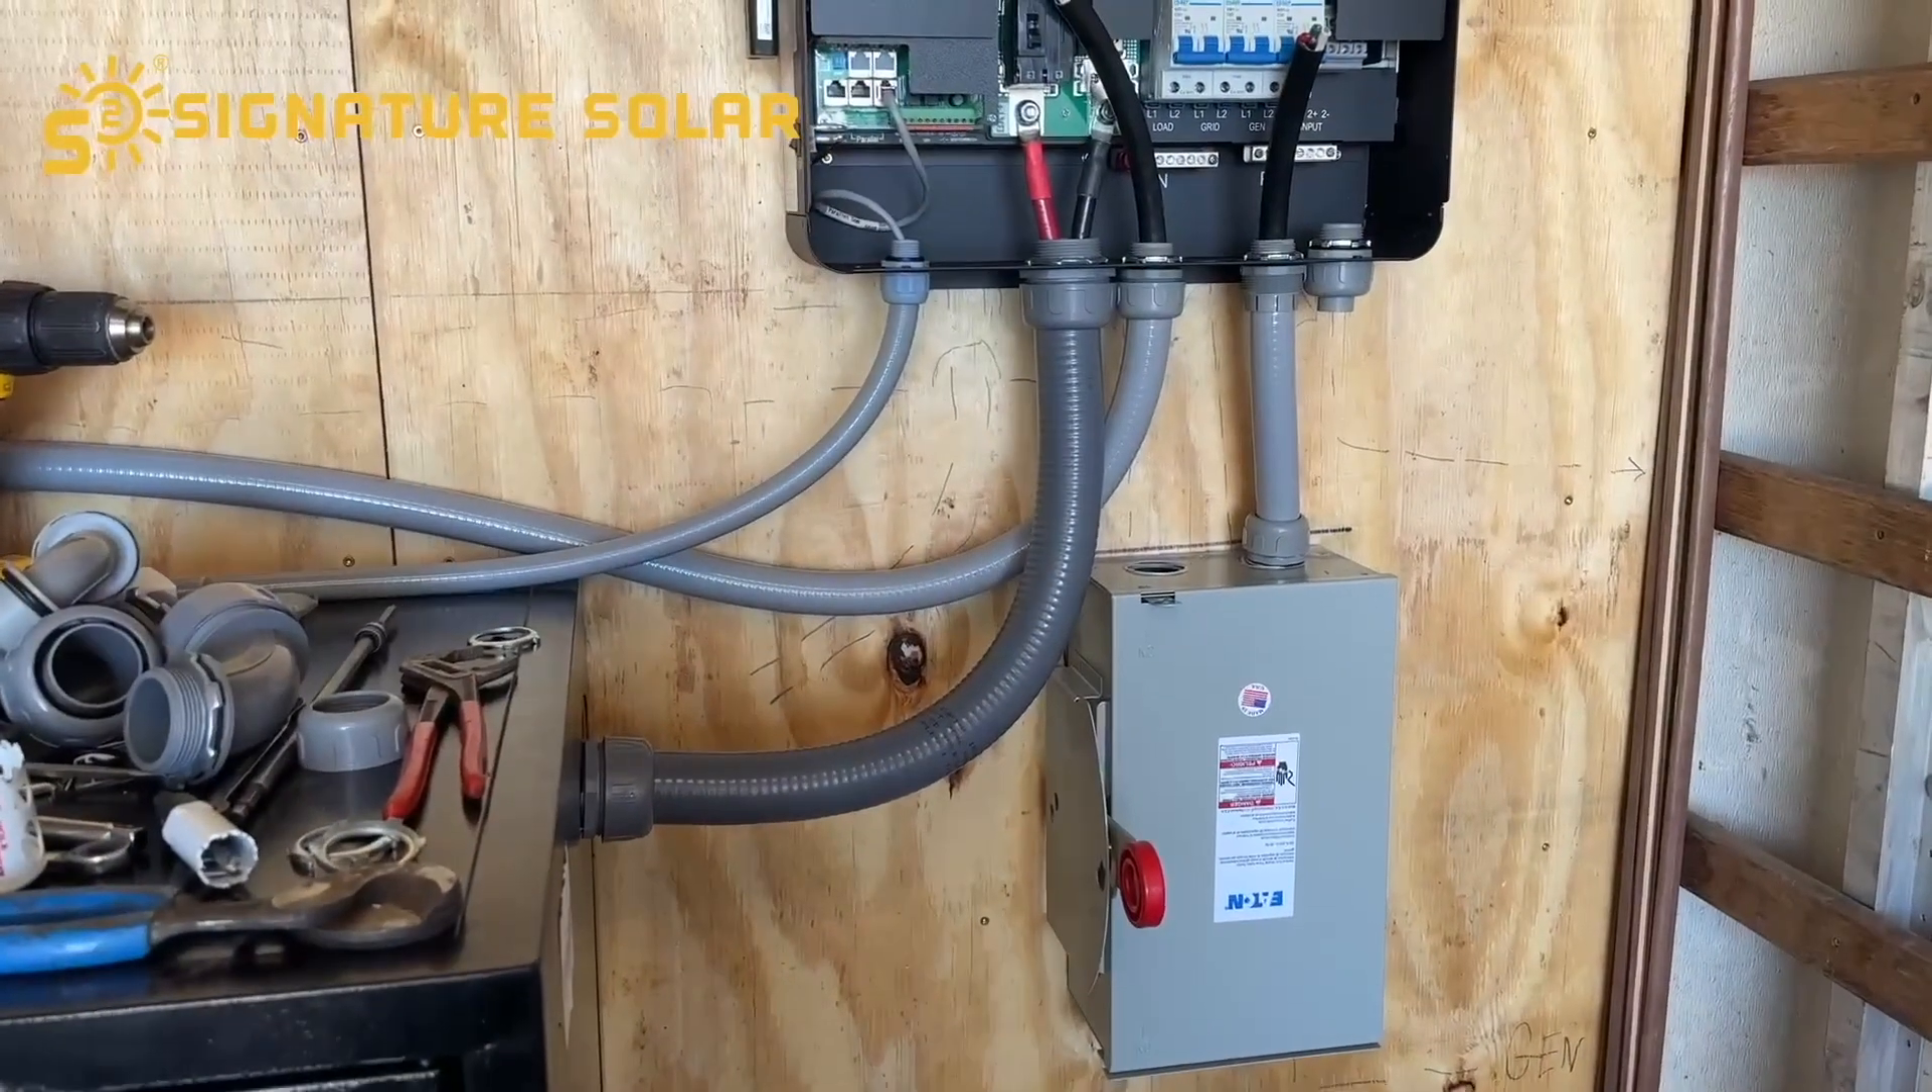All right so i got the connectors put in.